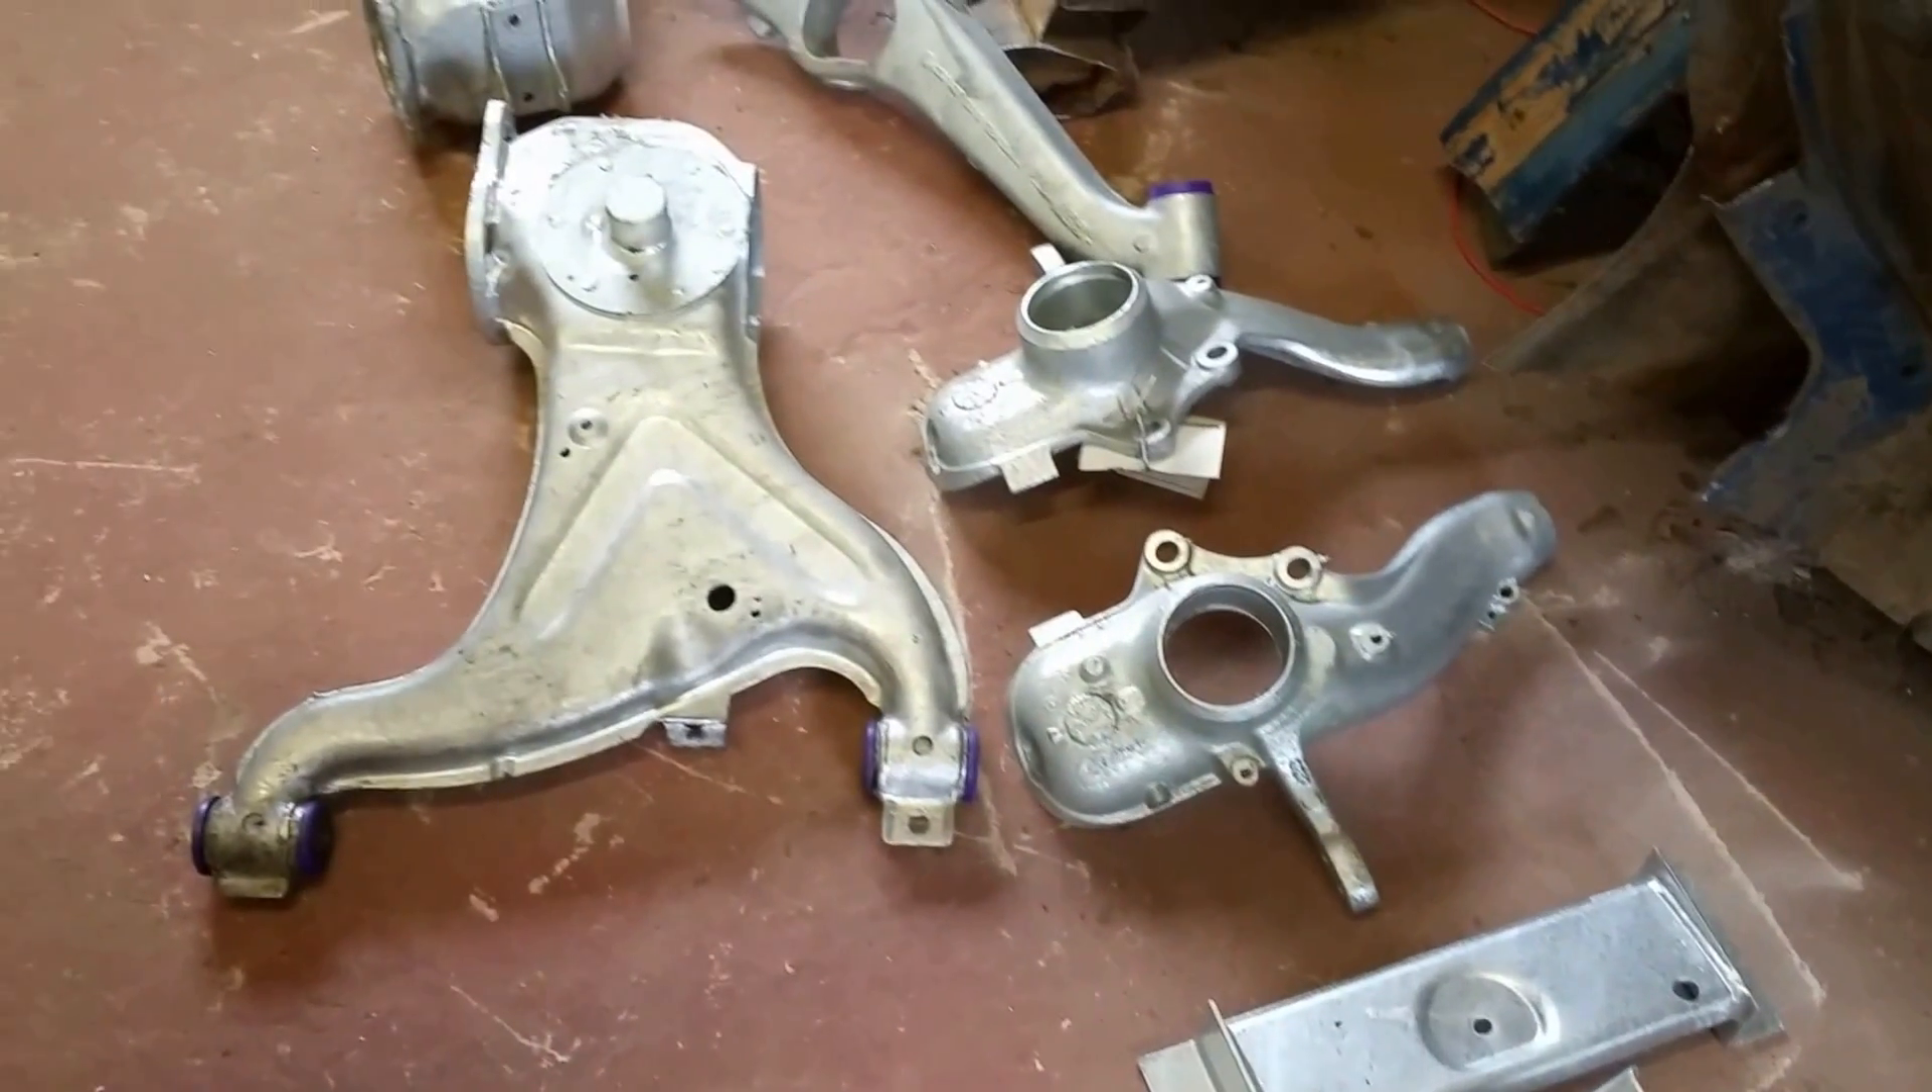I've got to still put the bearings into the front uprights after I've removed the gal from inside the bearing housing with hydrochloric acid.